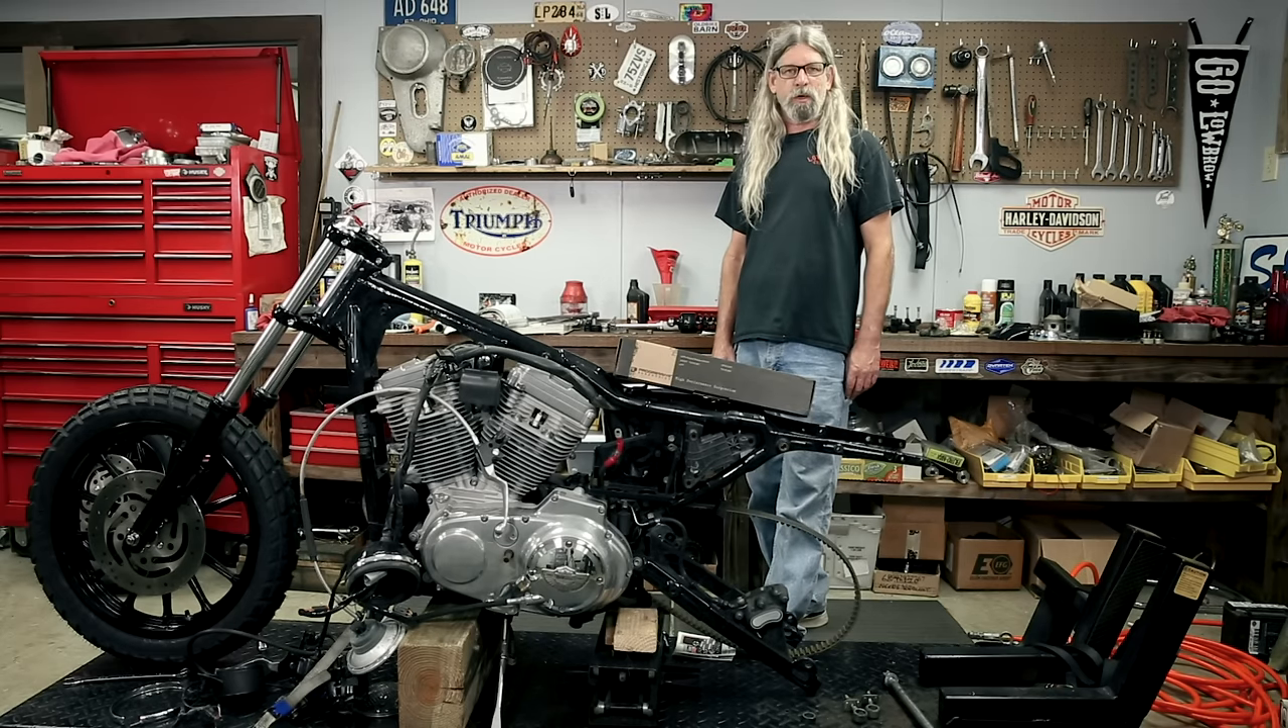Before we get our wheel back on, you may notice we don't have any shock absorbers.